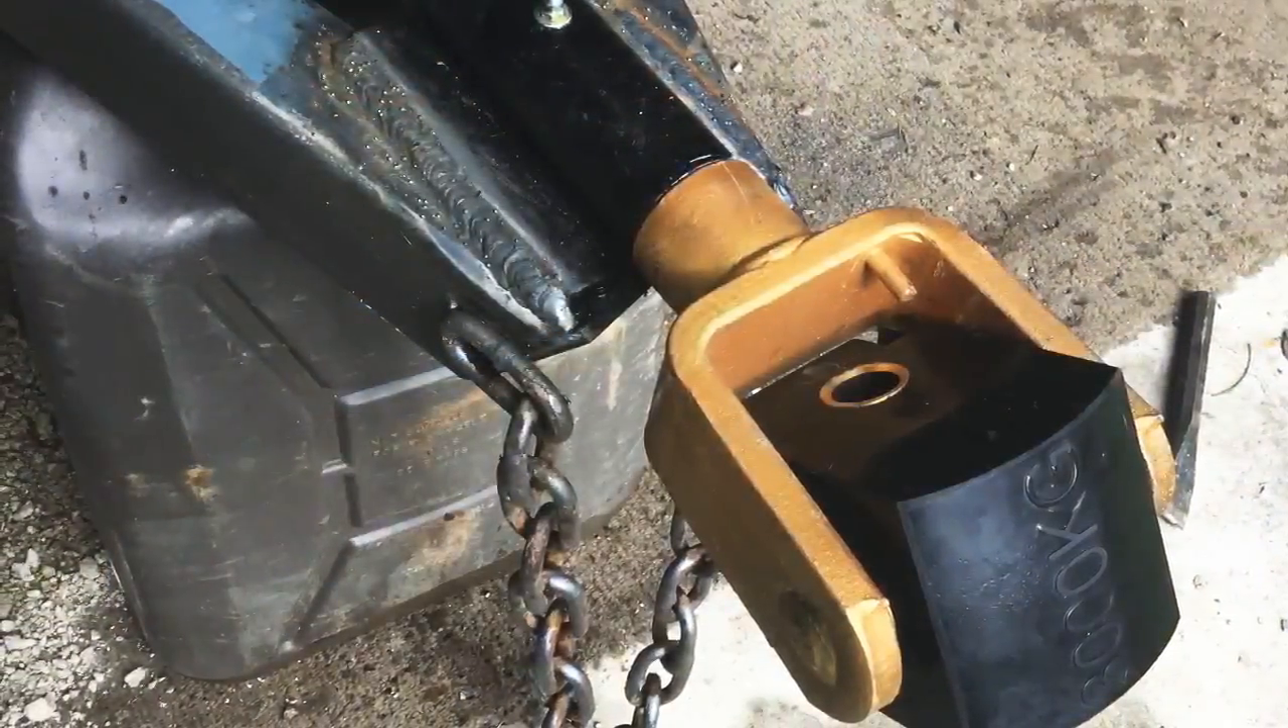Here we've put on the new off -road hitch.